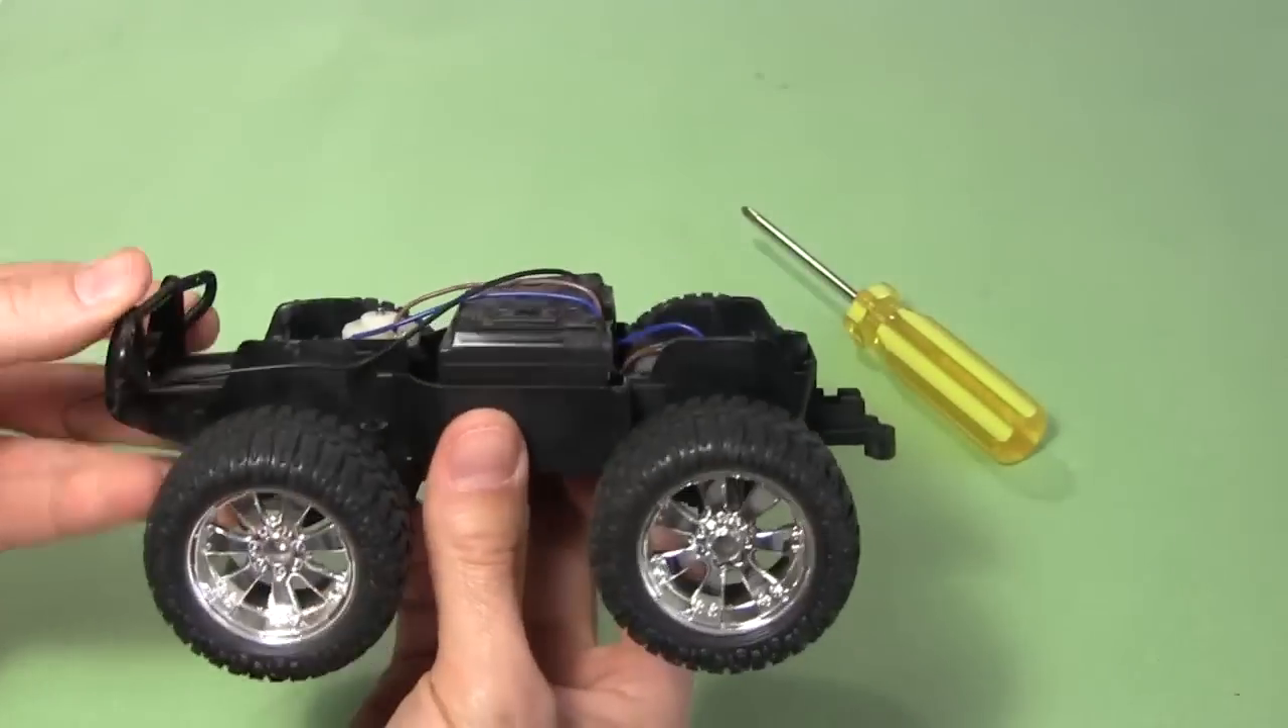I unscrew and remove the cabin, and then the plastic chrome pieces. That leaves just the wheelbase.